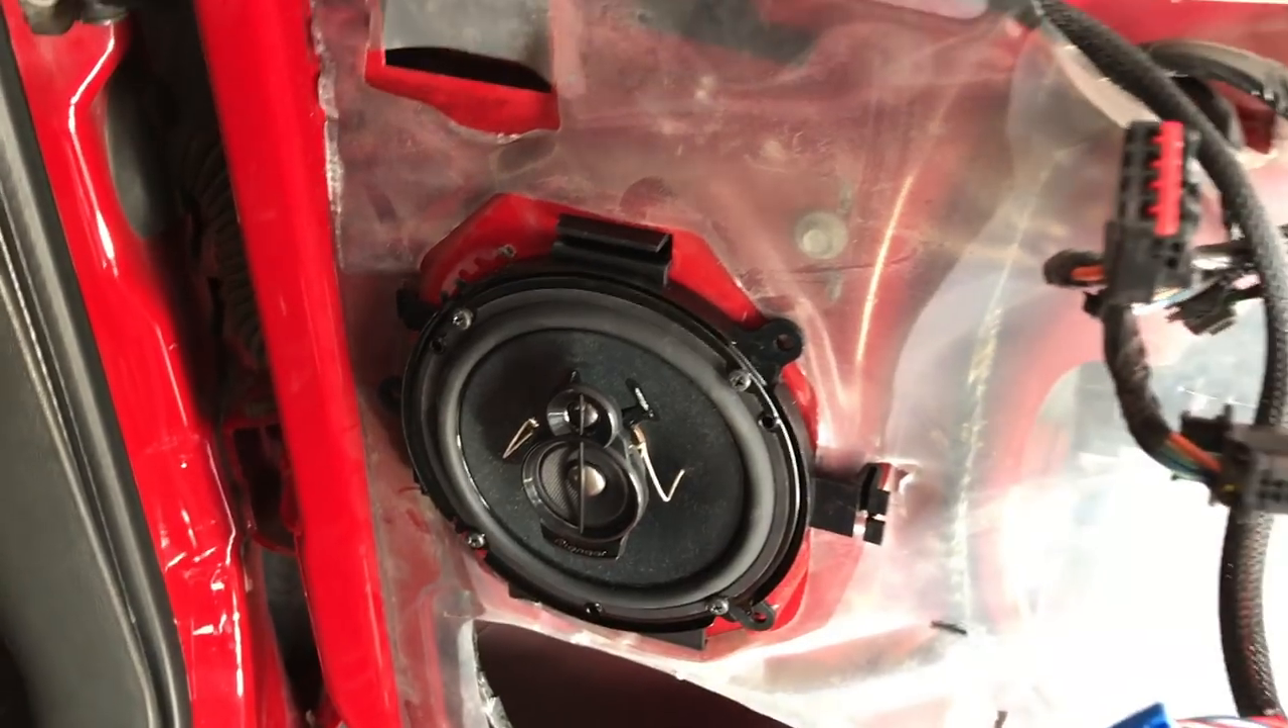All right went ahead and got that speaker mounted. Now these screws came with the speaker. Nice and snug in that factory location using the factory mounting points which is really nice.